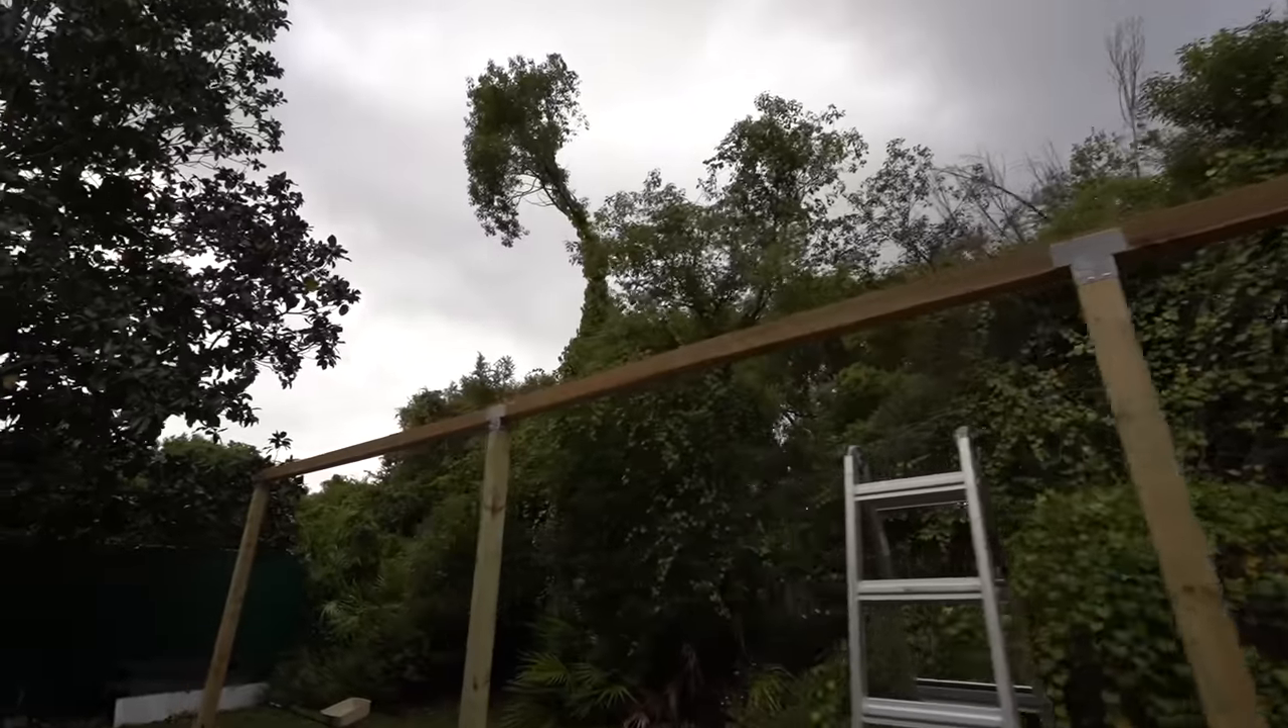Top support is on.